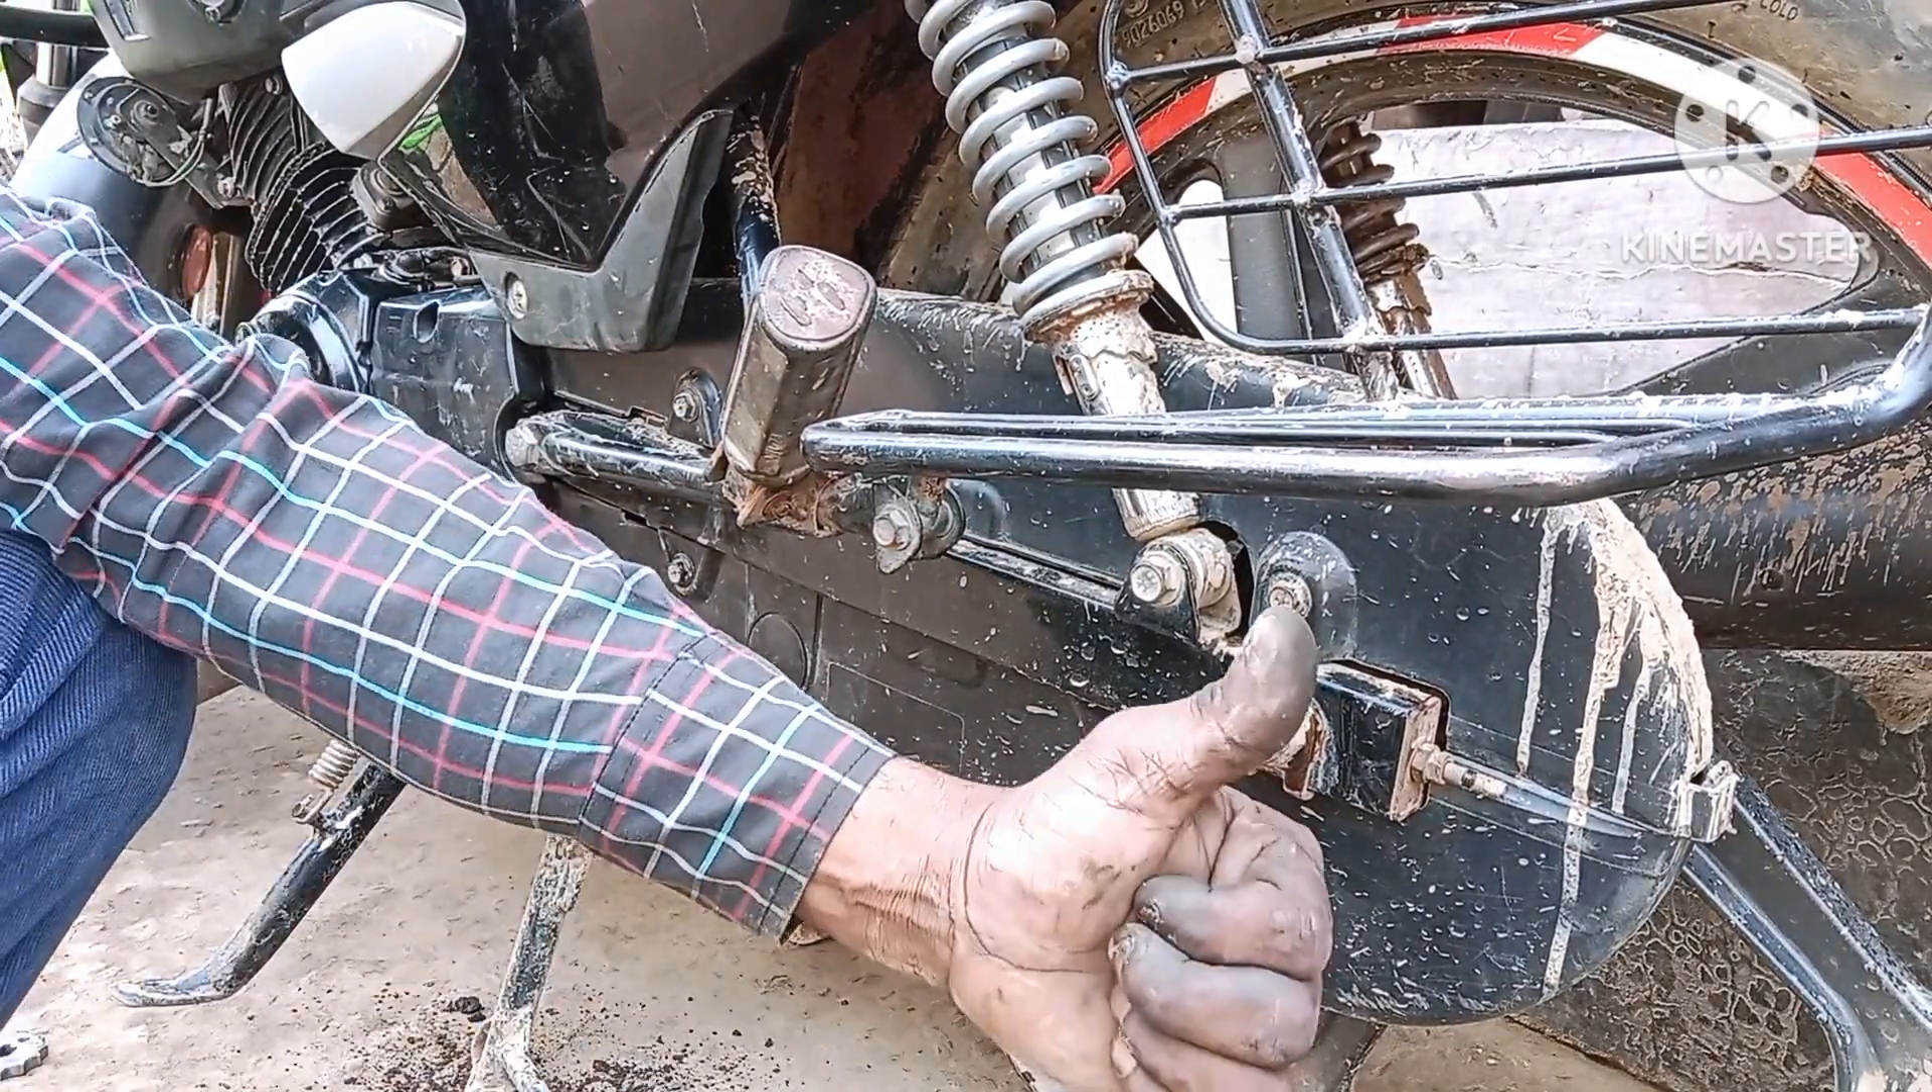दोनों पार्ट का चेन कवर हमारा लगाना होगिया।